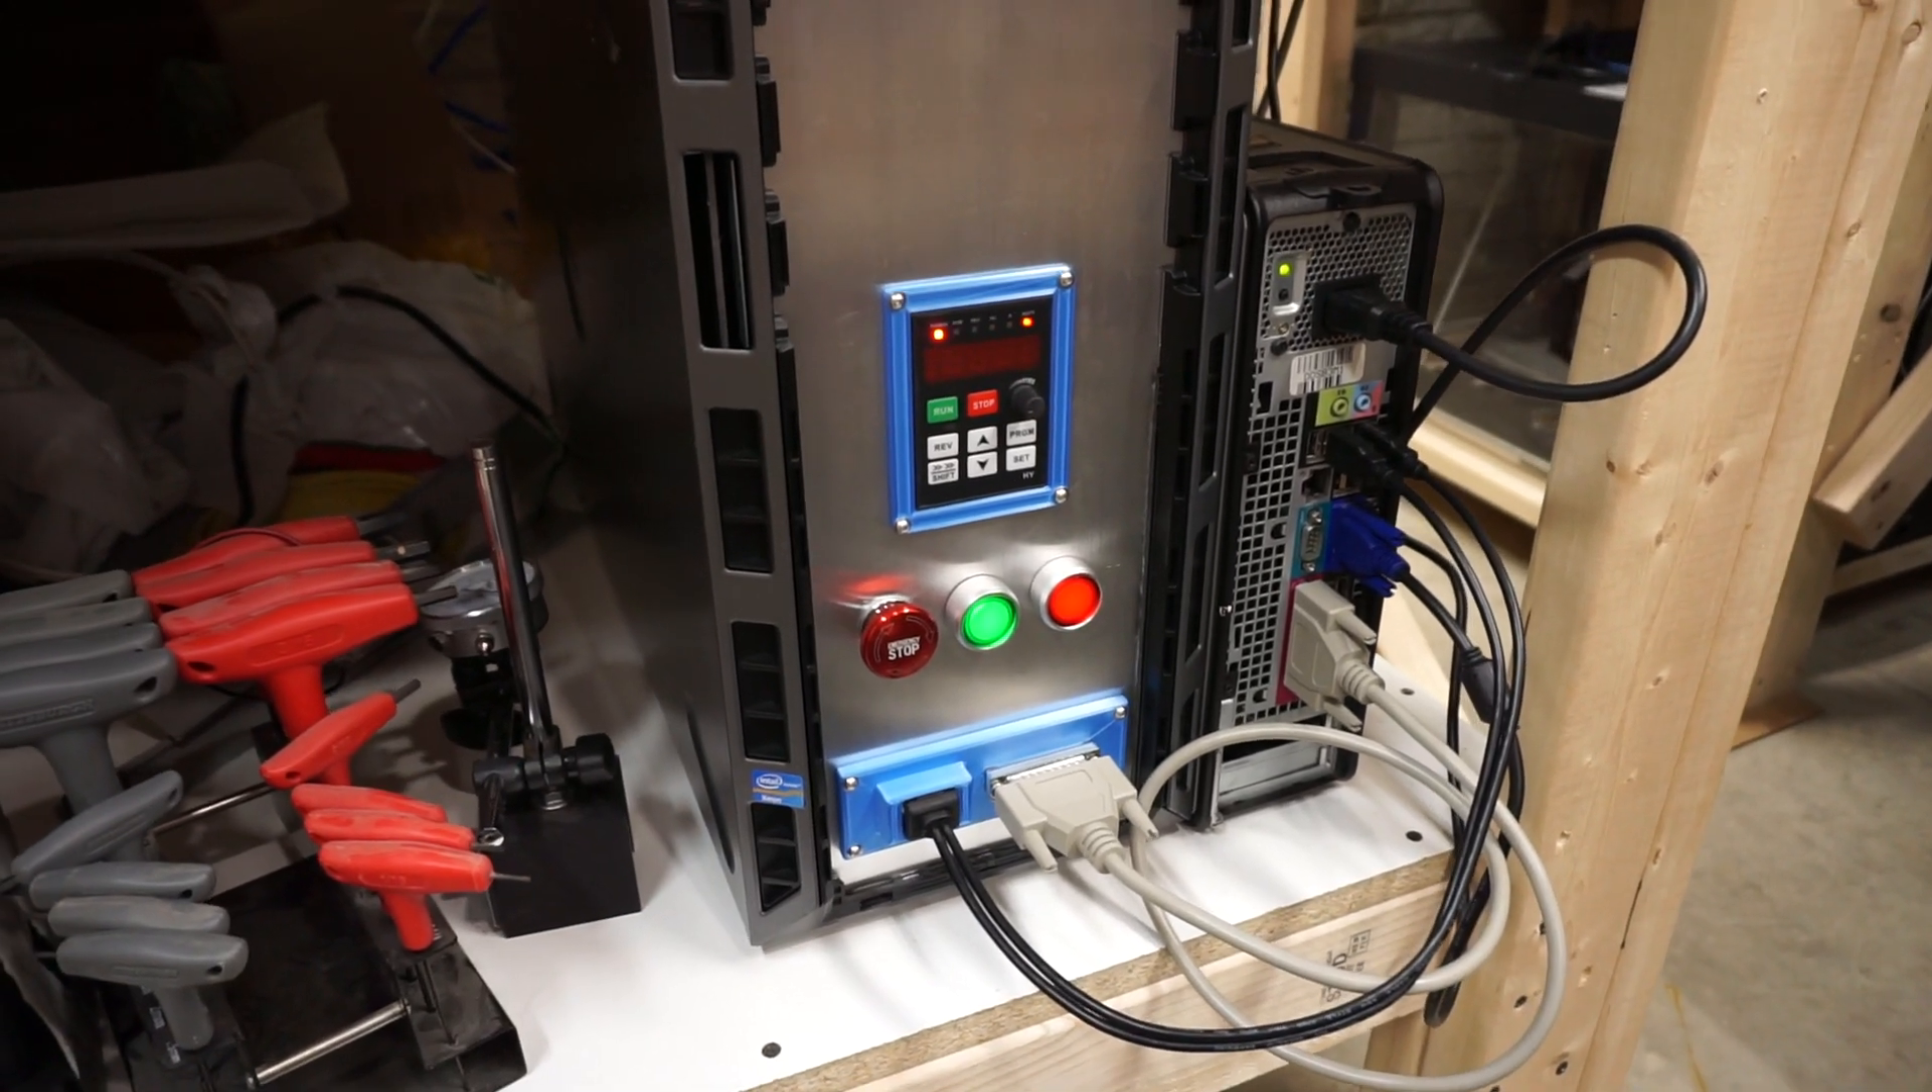So but I got the uh control panel mounted down below here.